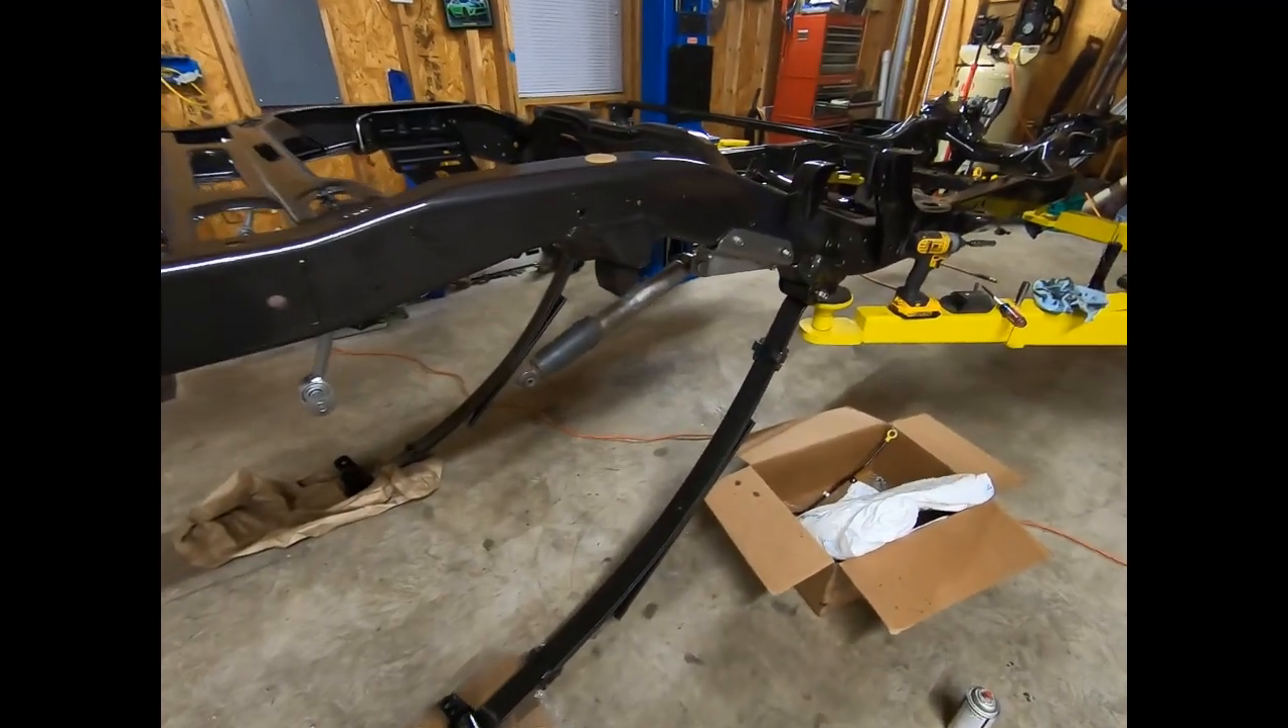We've got our springs hanging. They're painted, hanging on the frame.